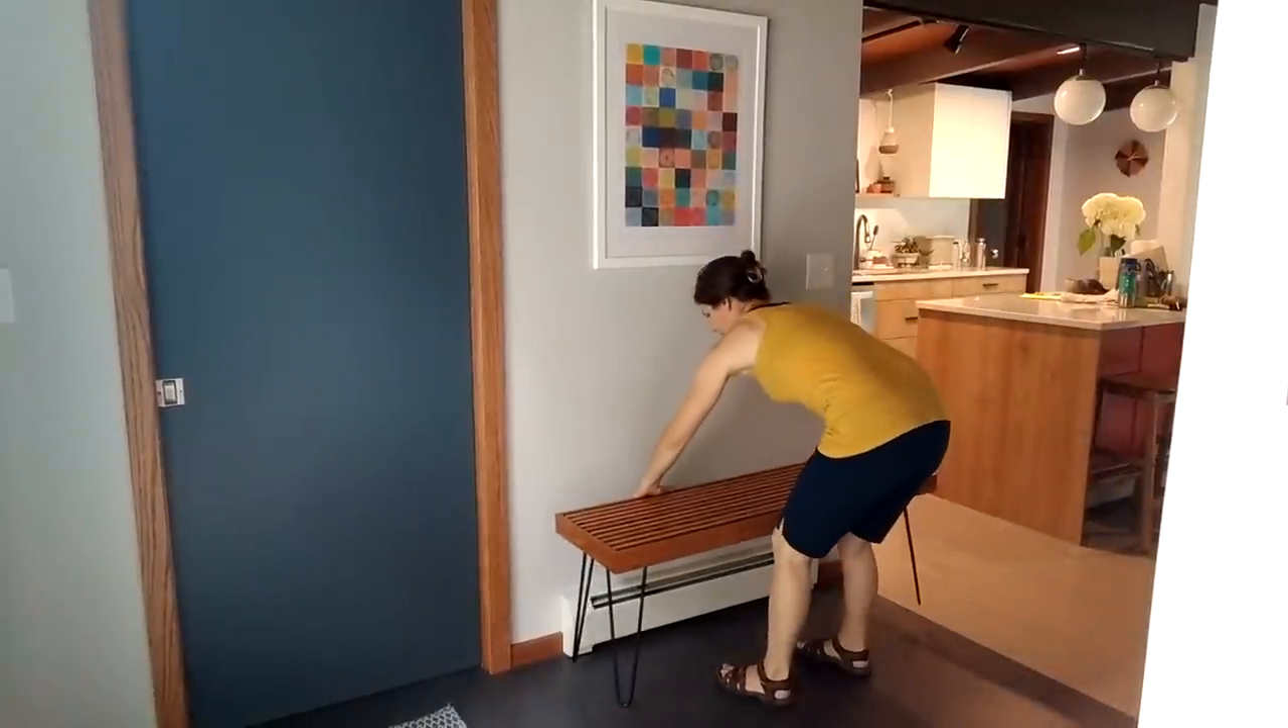After pre-drilling and screwing the legs into place, the bench was officially done.